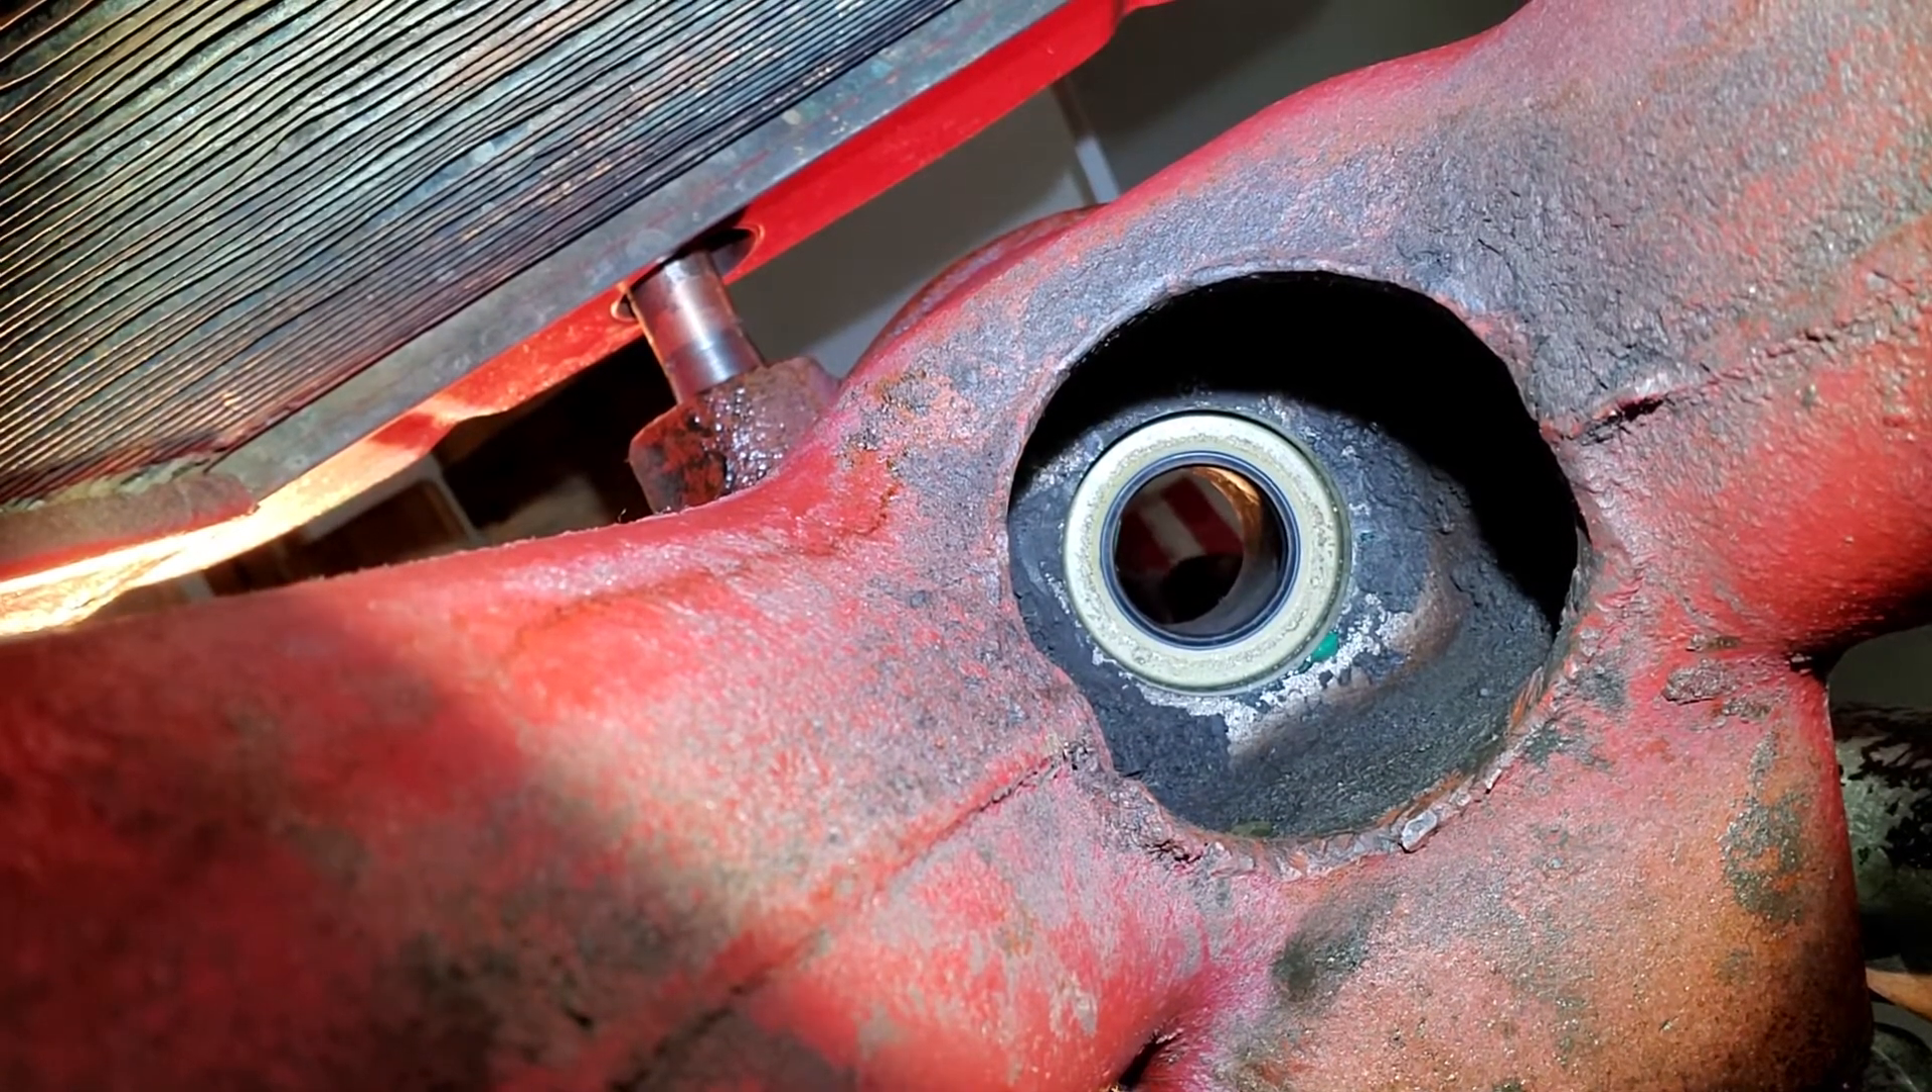Well, look, I can put the camera into selfie mode here and shine straight up the bolster so the camera is looking towards the ceiling now. And you can see that seal in place.